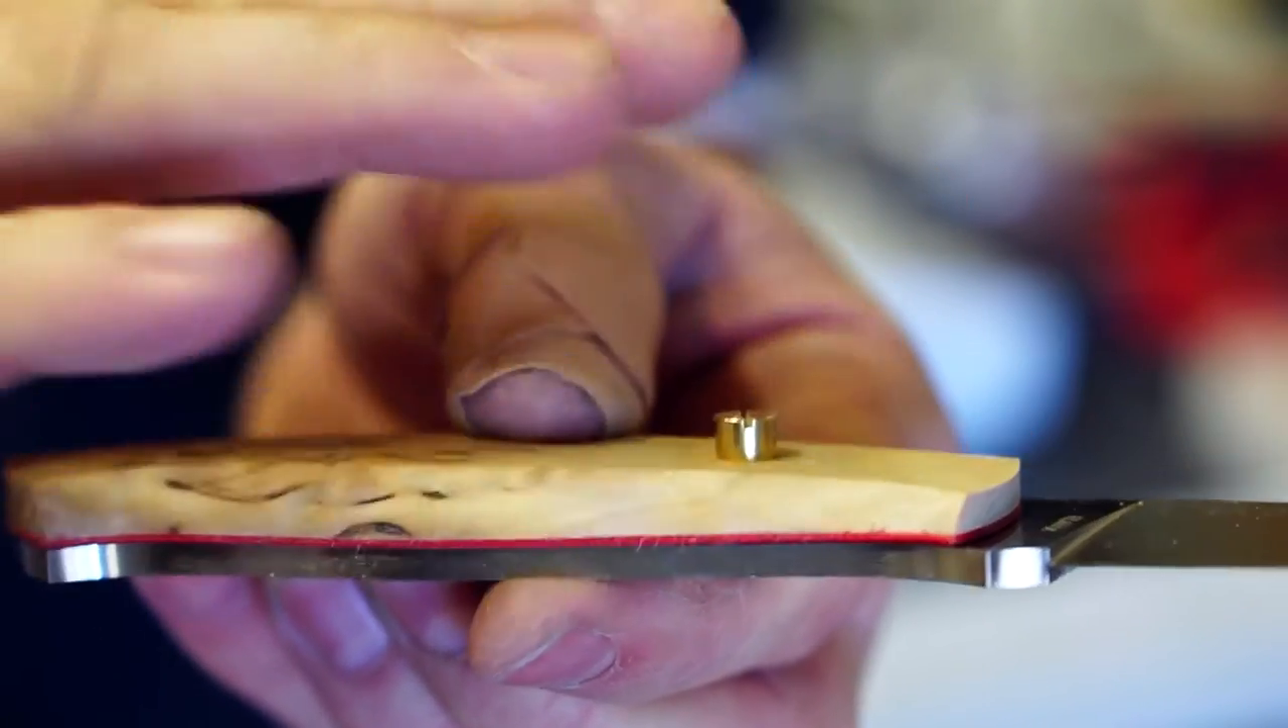And you can see it's not flush with this at all.